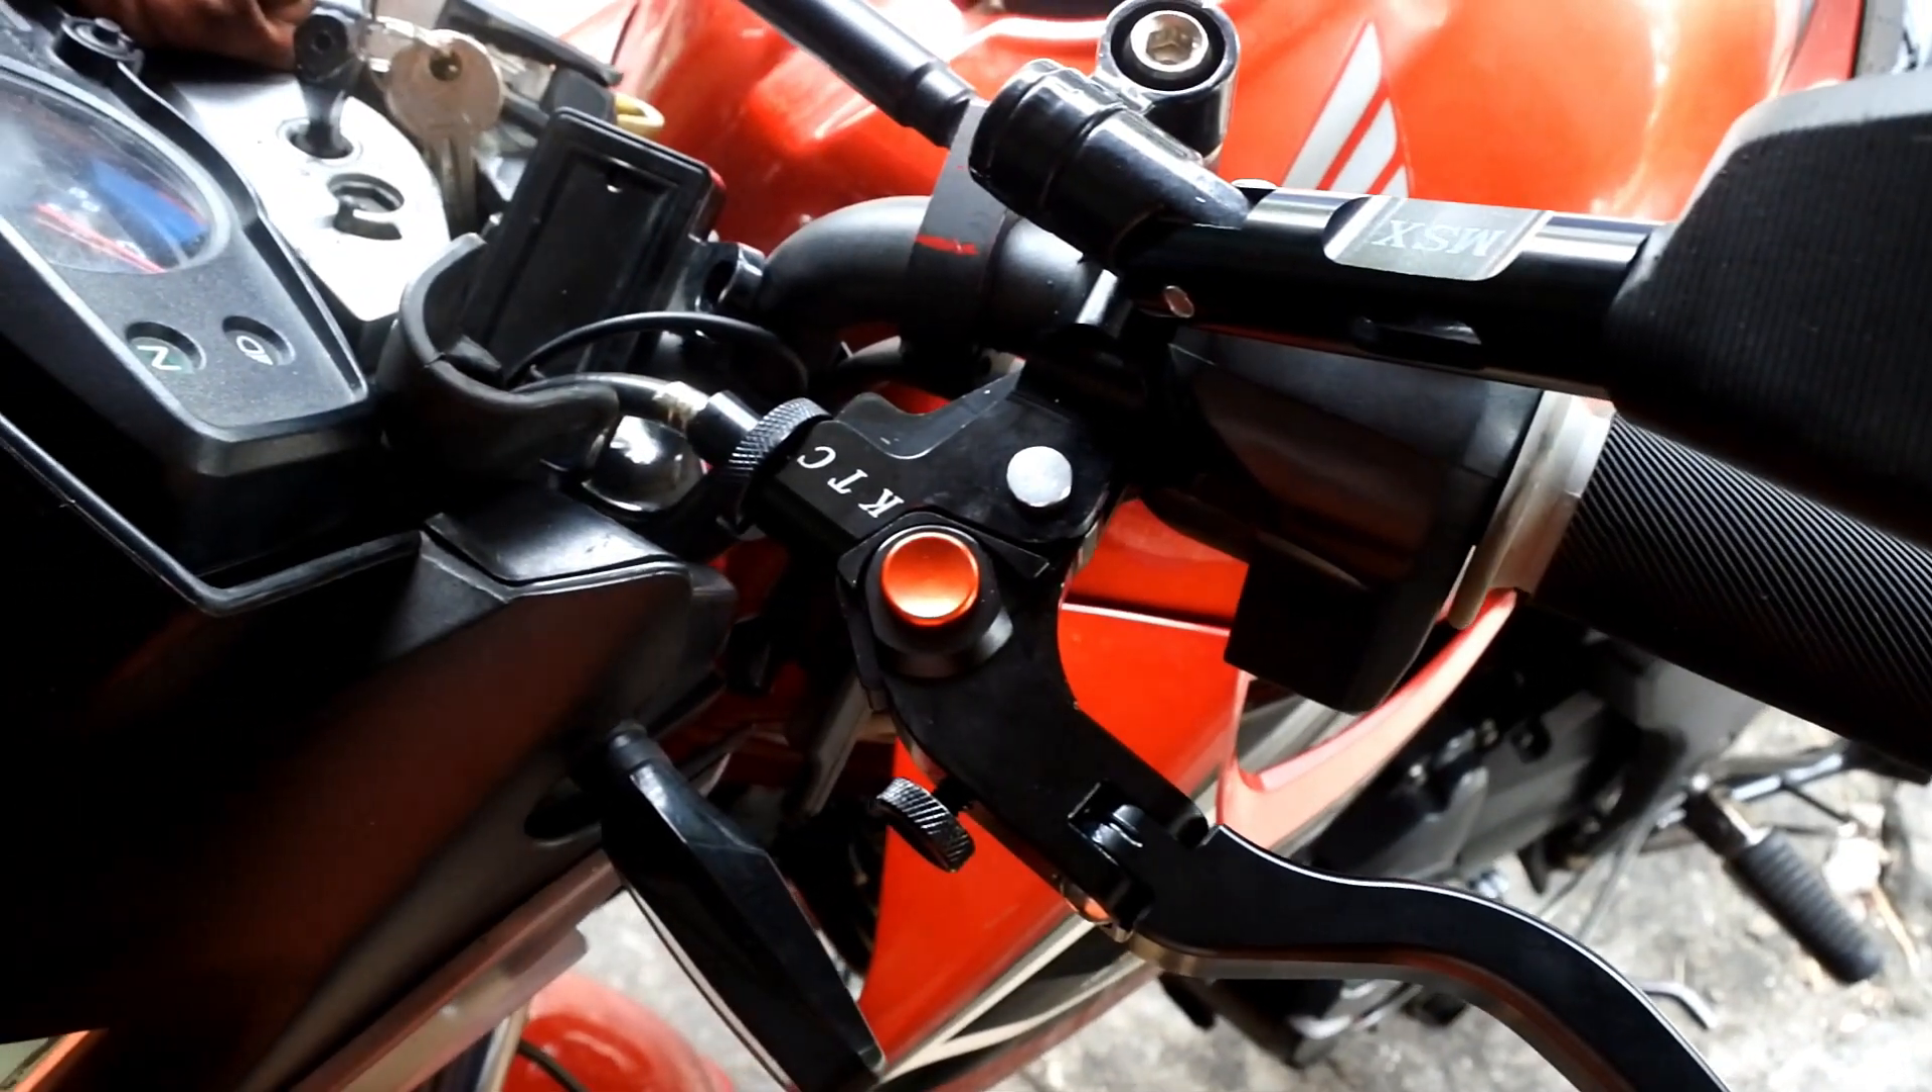Nah yang kopling udah kepasang iya men posisinya kayak gini.